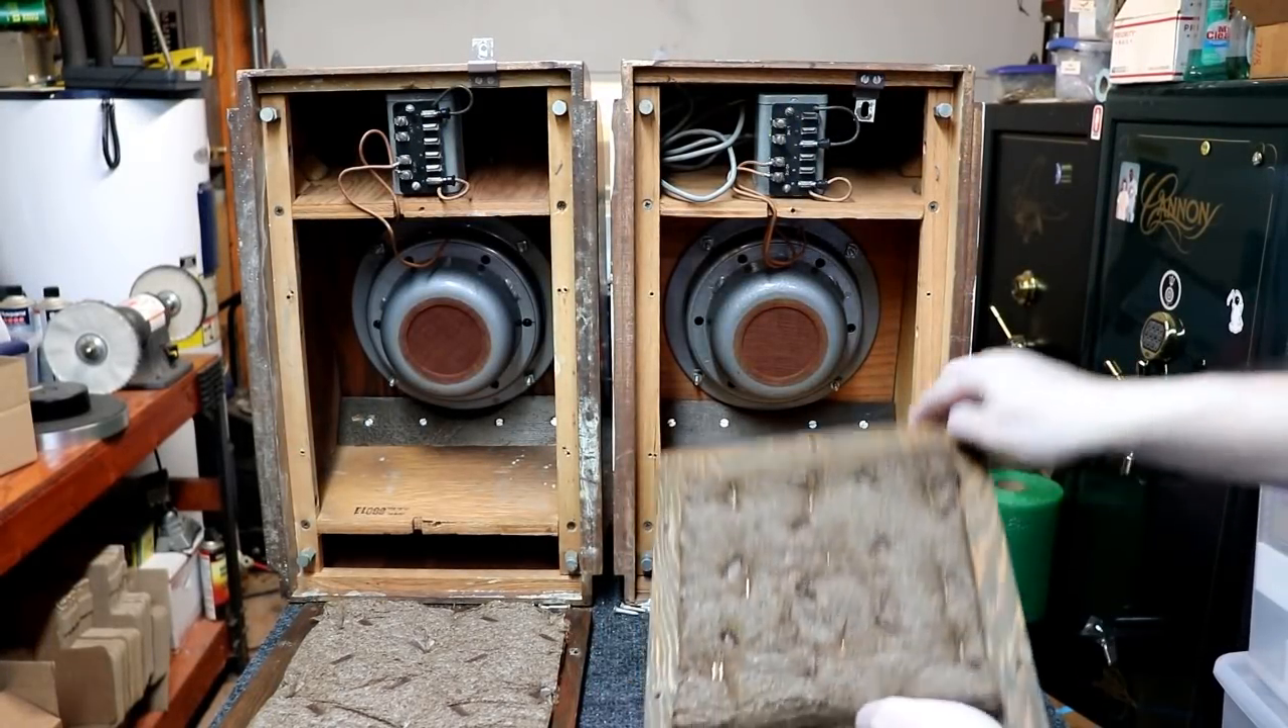Okay you can see both units with the back covers removed.